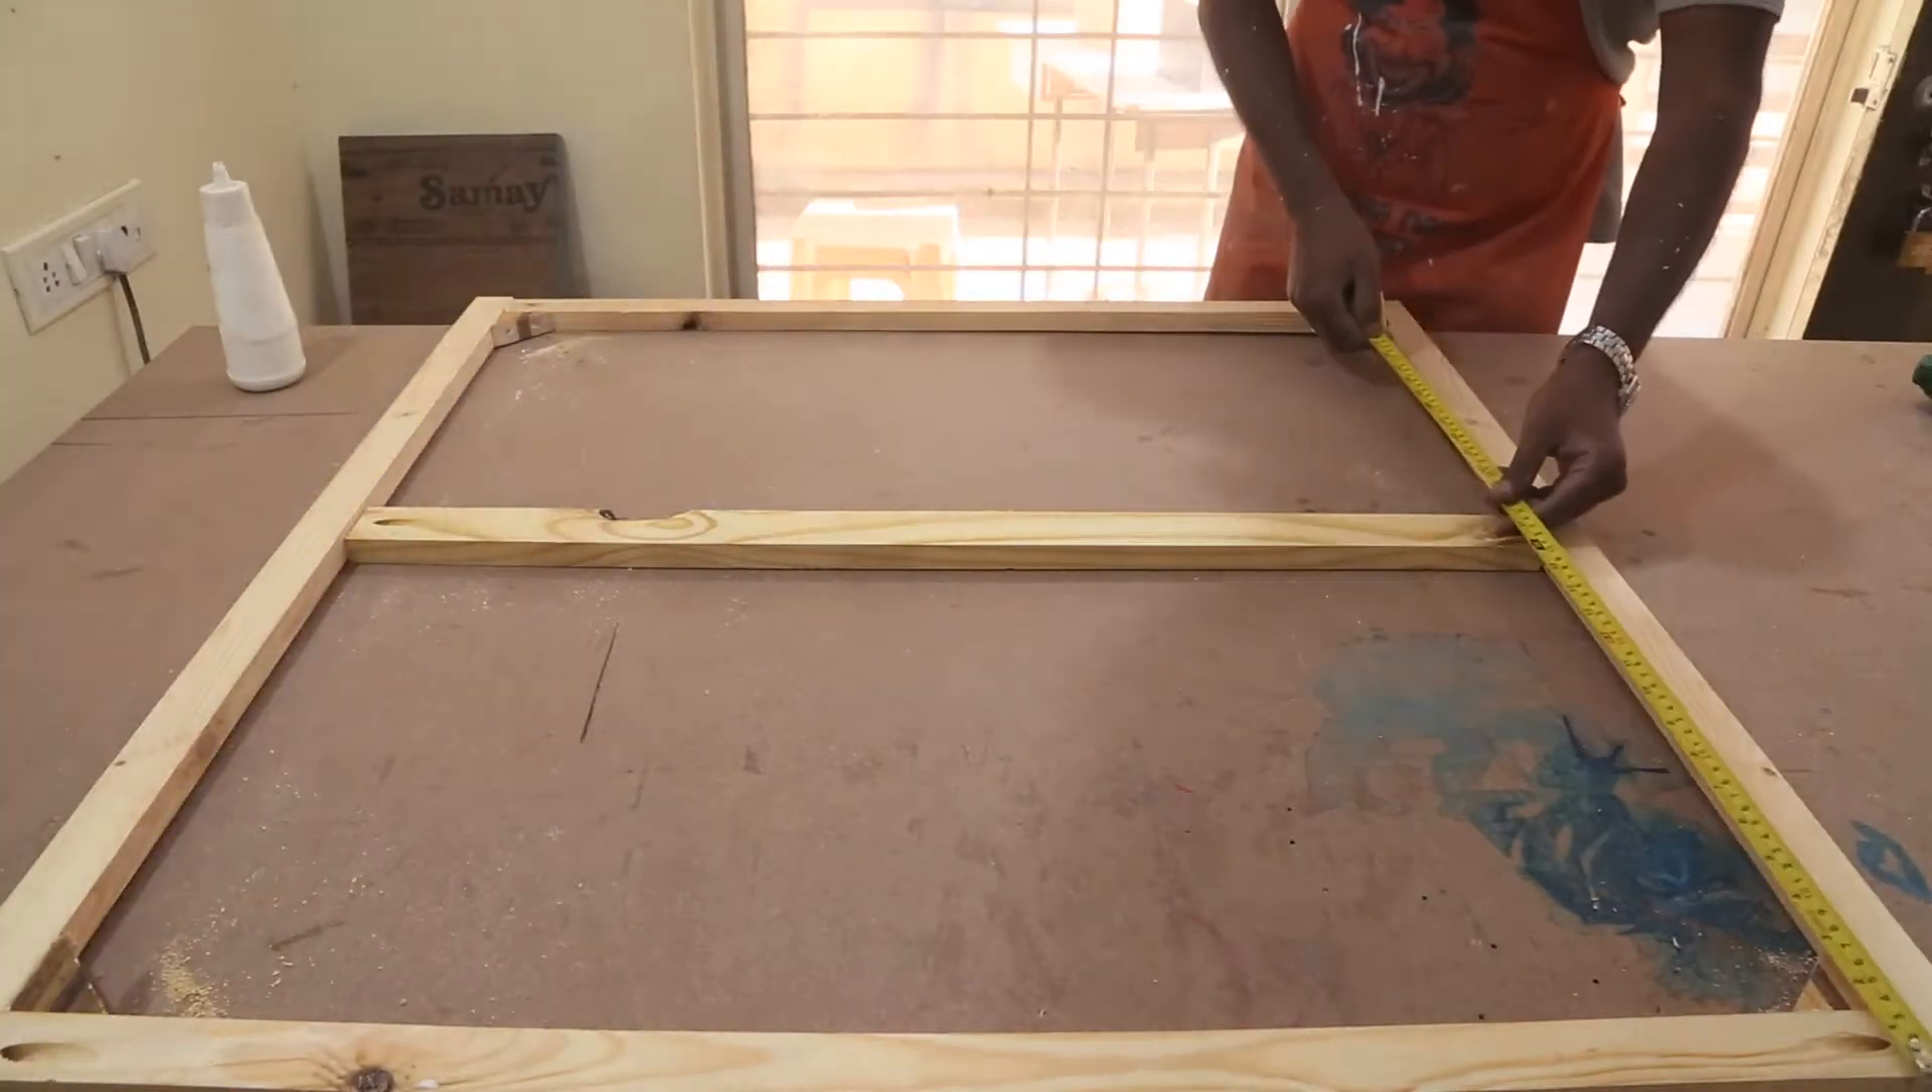A 2 inch wider piece was added in the middle to give some cross support.